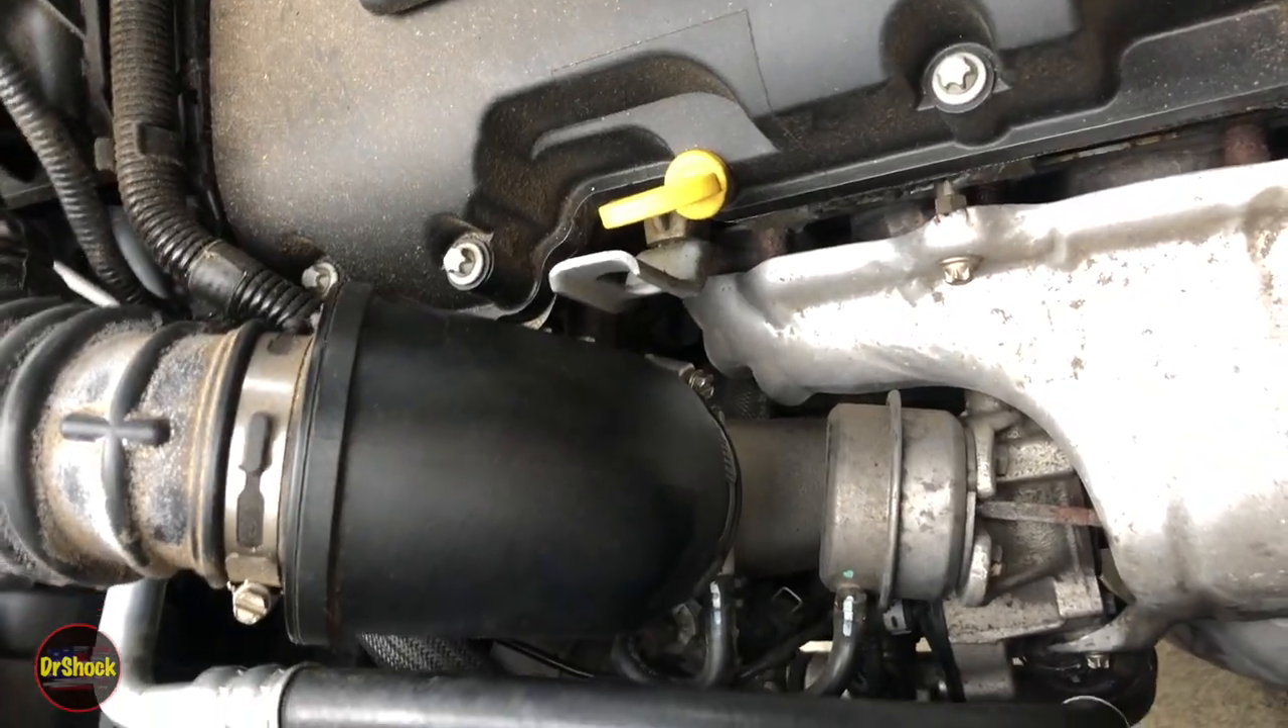All right the last item we put on before we started topping the coolant off is this air hose here.